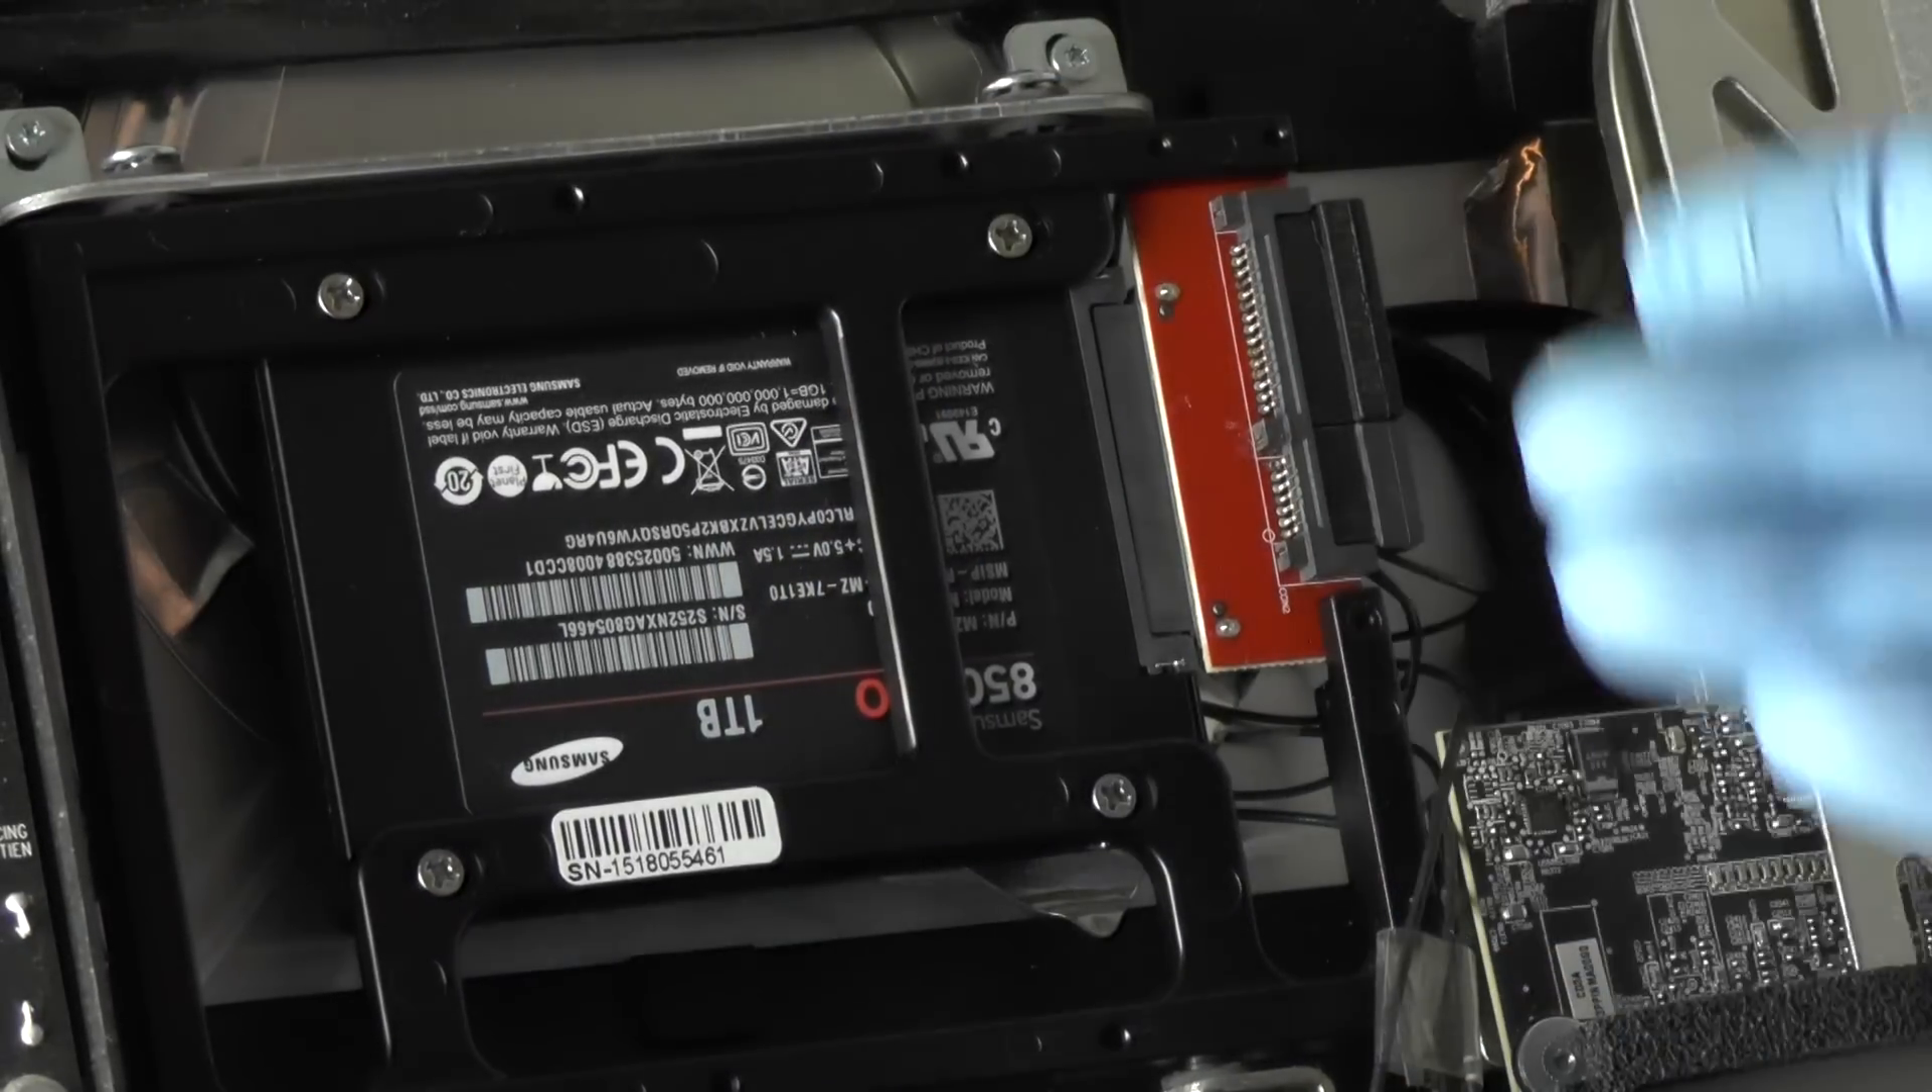We've got the bracket in place, the SSD in place, we've got the OWC adapter on there as well.